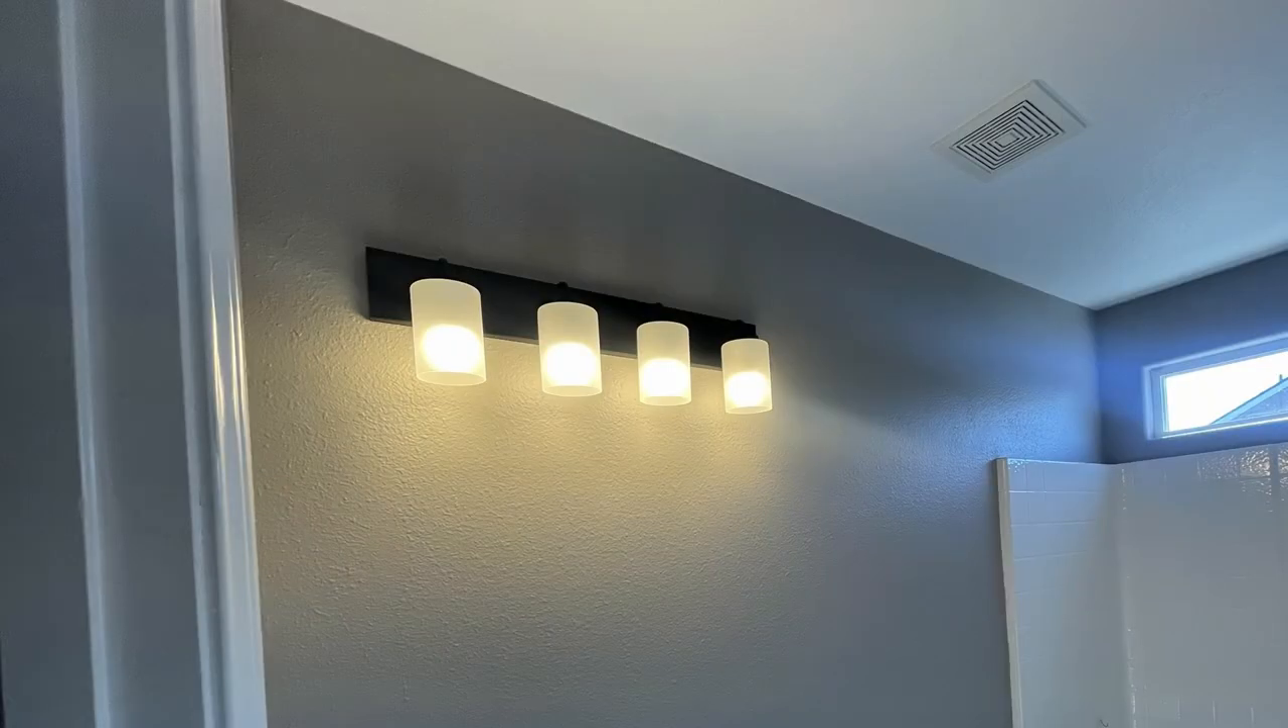I did go ahead and install our new light fixture at this point just so I'd be able to work with some light on.